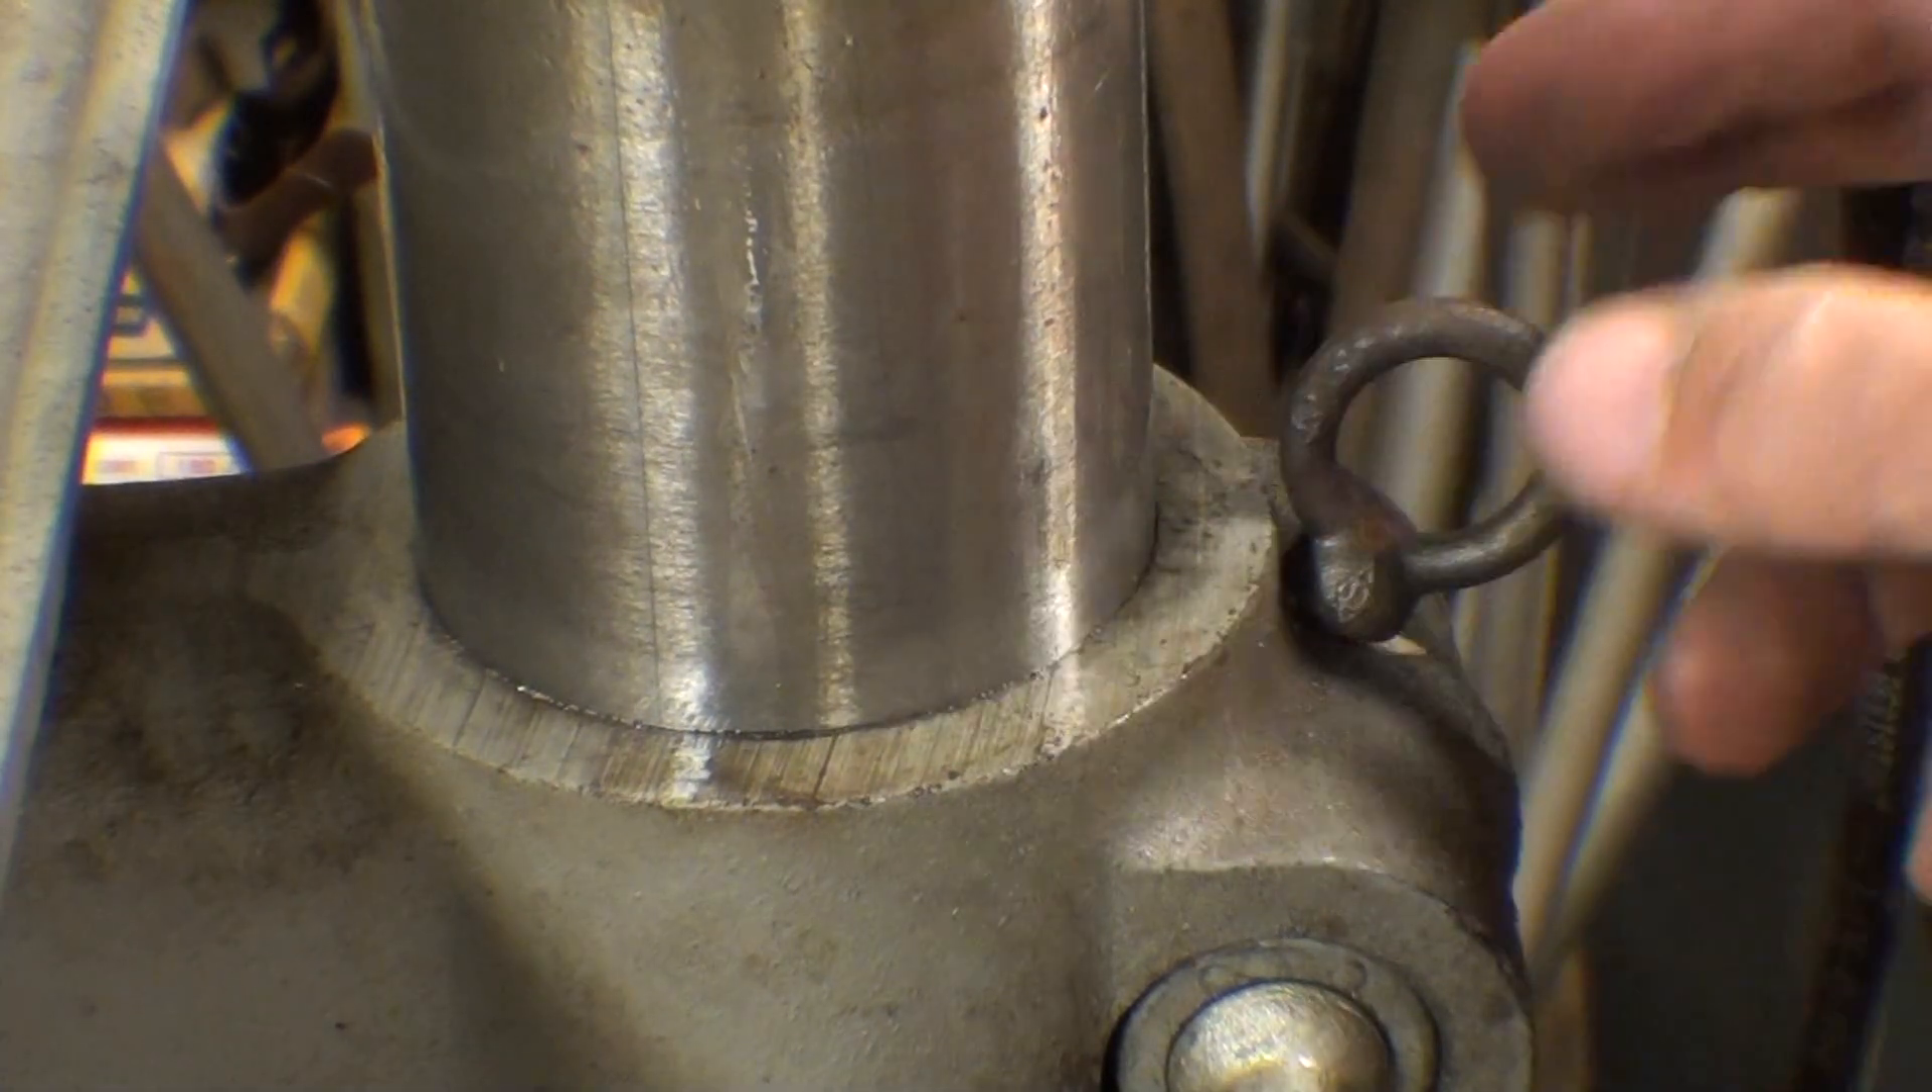Now, if you look on the back of the table here, where it clamps to the column, you can see that I have screwed an eye hook in there.